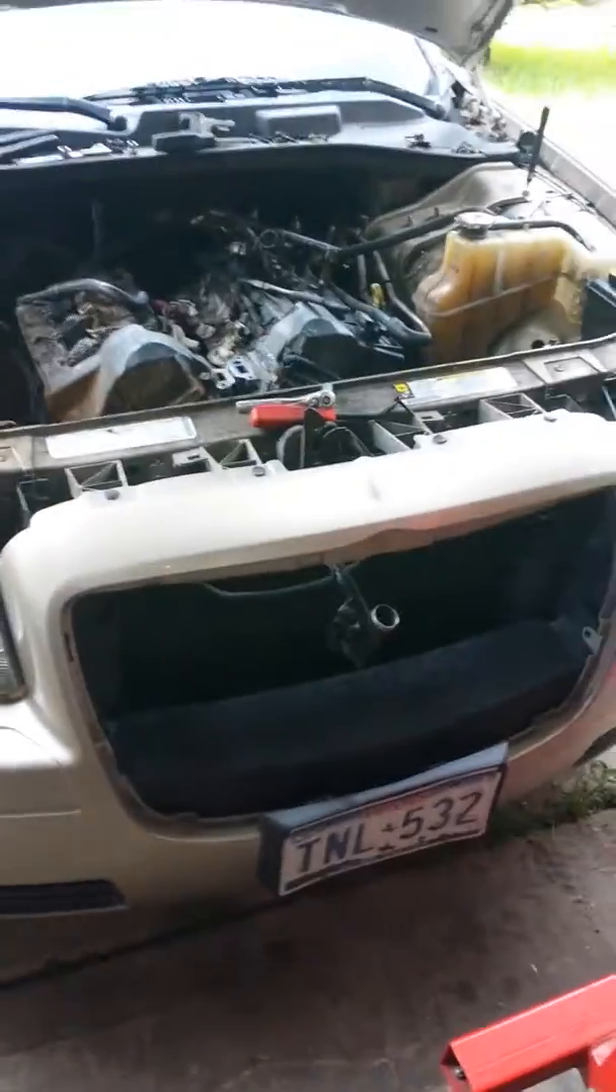So what I did was I removed the radiator I removed the radiator removed the front grill you guys can see I removed the front grill.